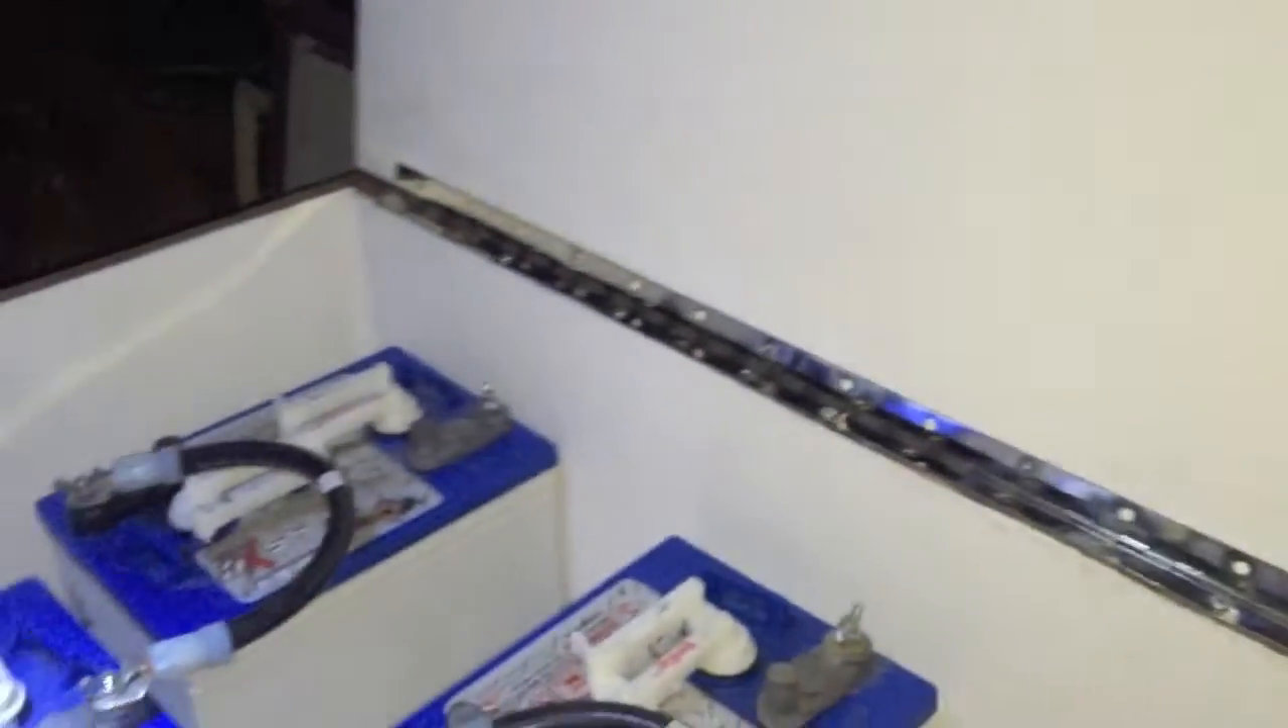And I got the hinges in place. The piano hinge.